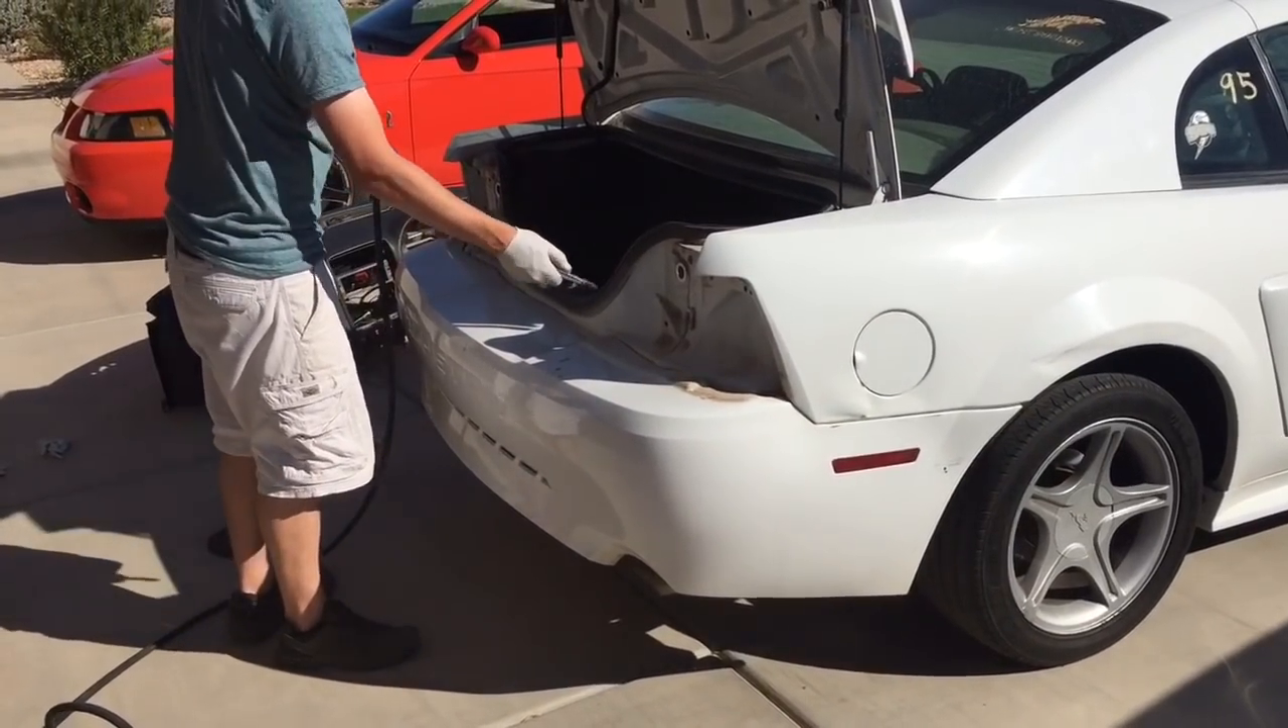We took the tail lights out.